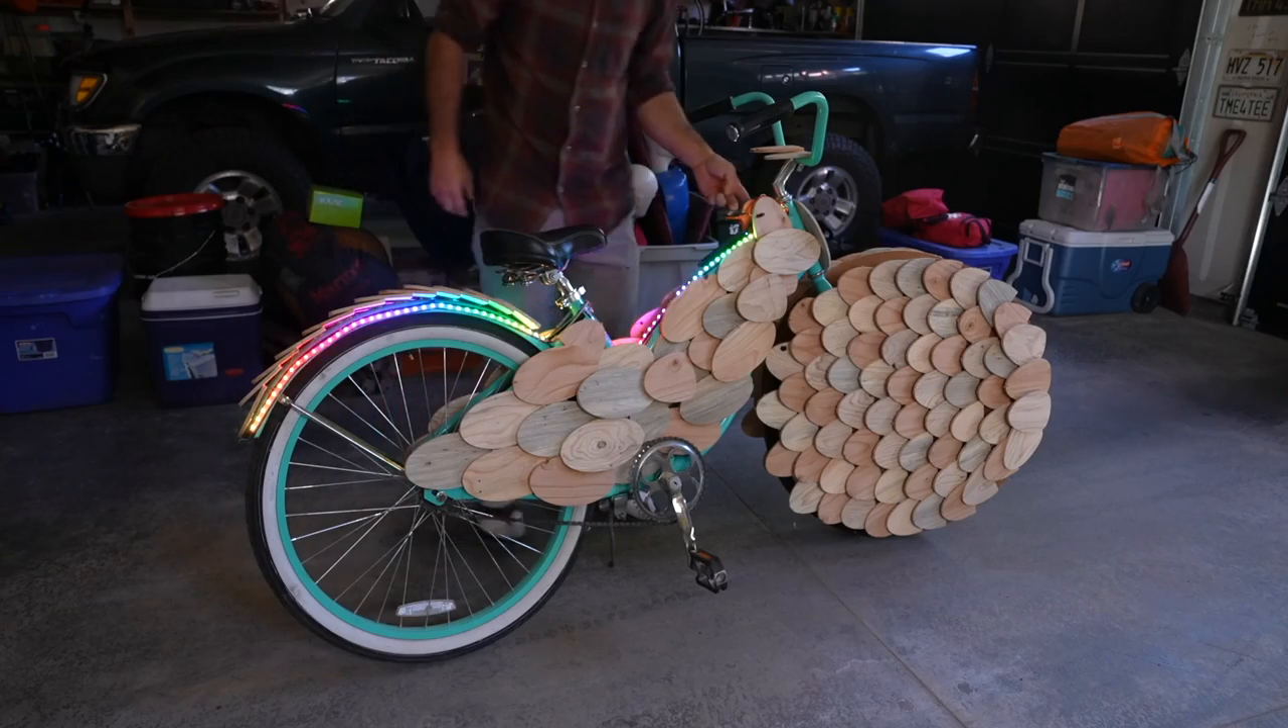I ended up having quite a few scales left over, and so I just found some creative placements for some of the extras, like along the back fender.